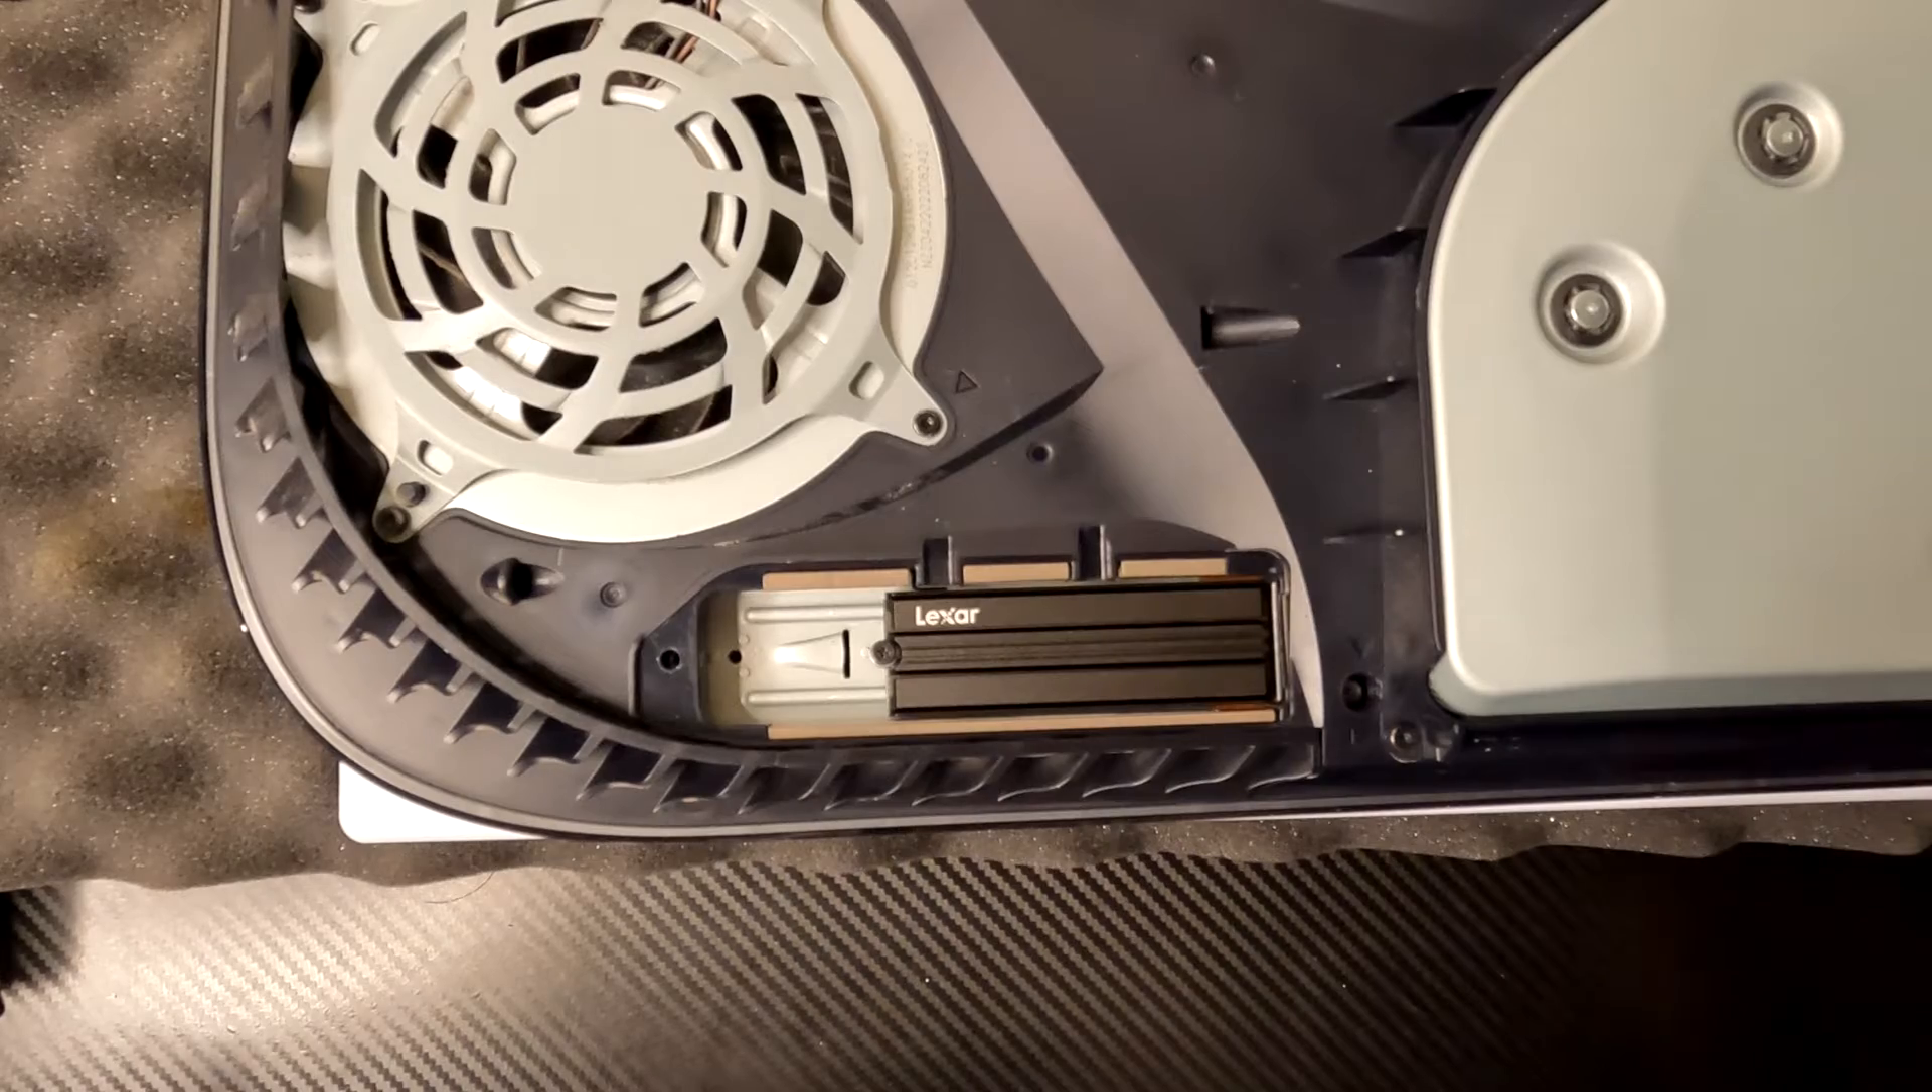Your SSD is in place.